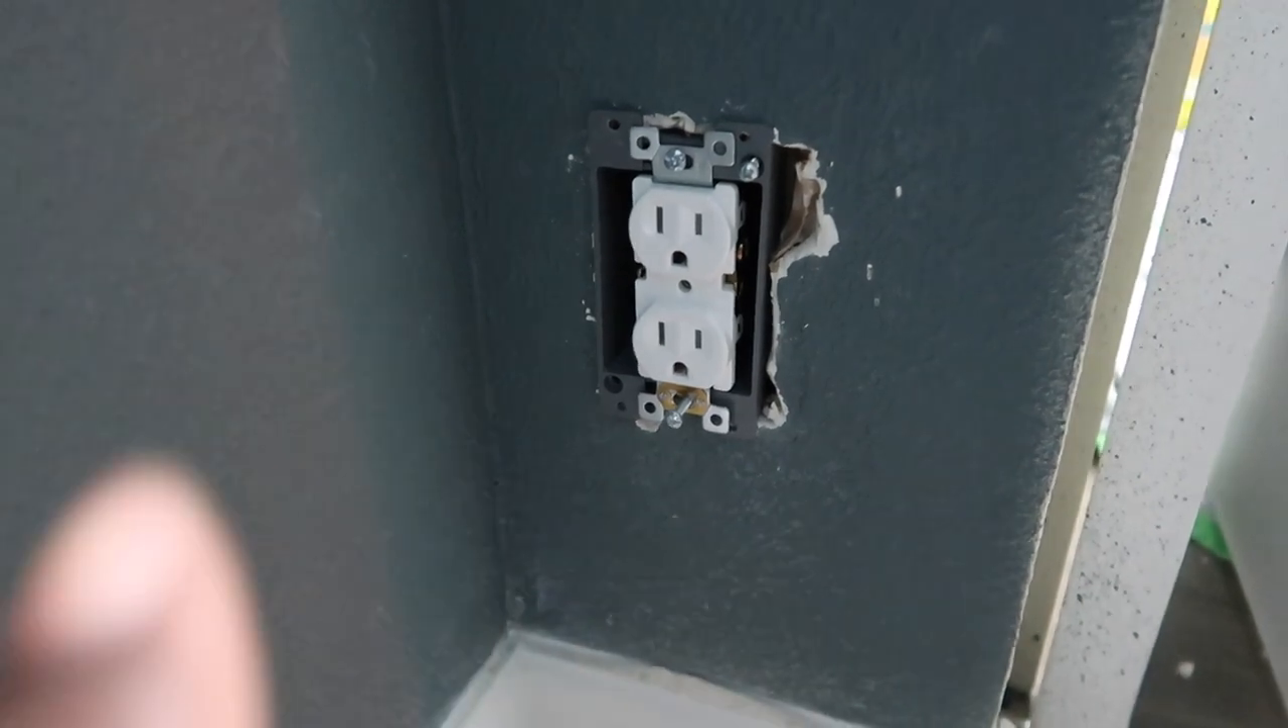I'm not sure if i tighten these wires well which is the reason why i didn't put the face on yet.